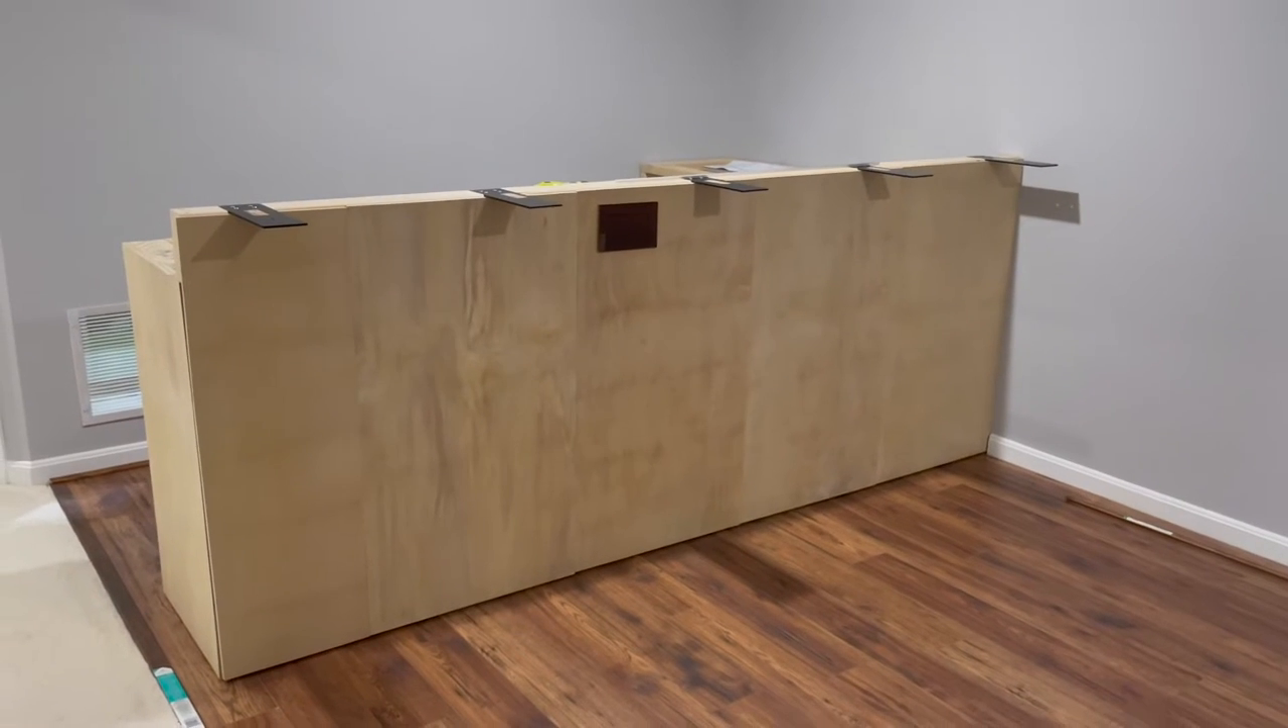I now have the front covered in plywood.